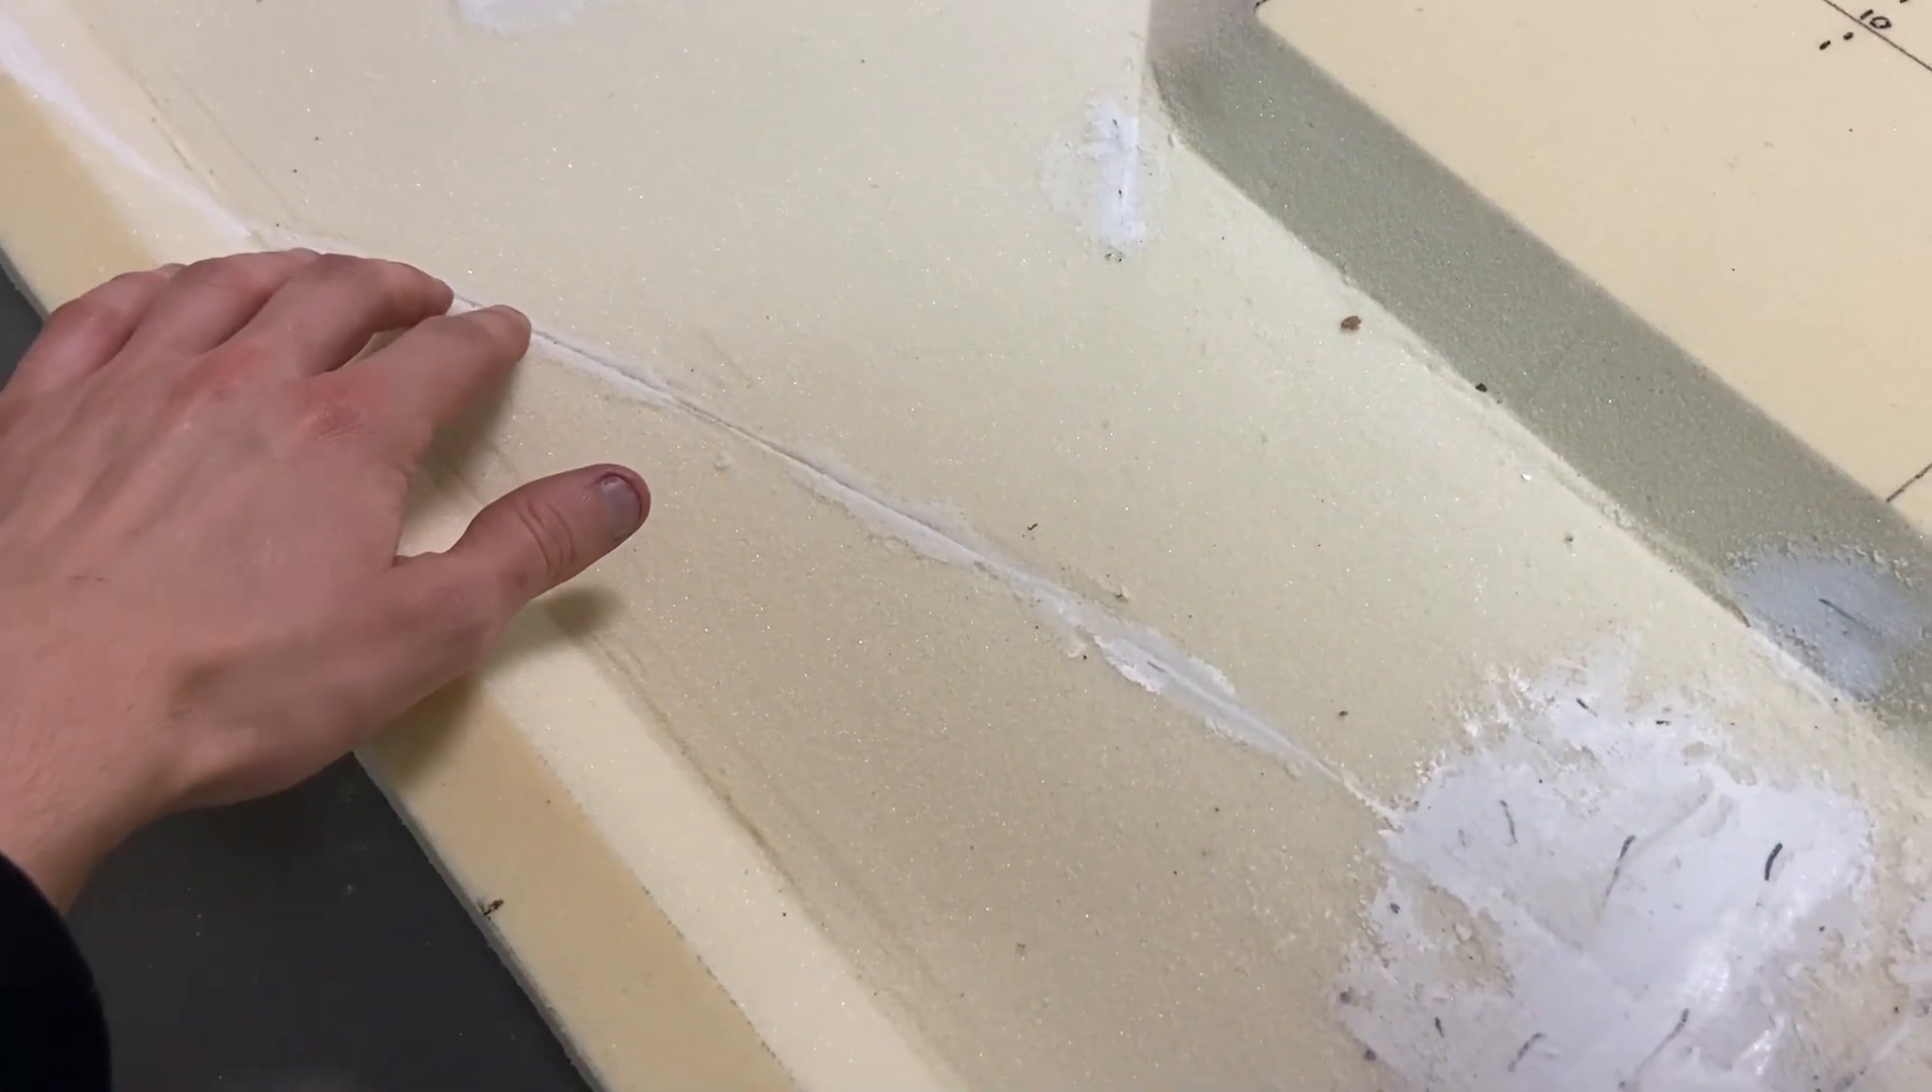So this piece here that snapped off has been reattached with some micro balloon mixed with epoxy.